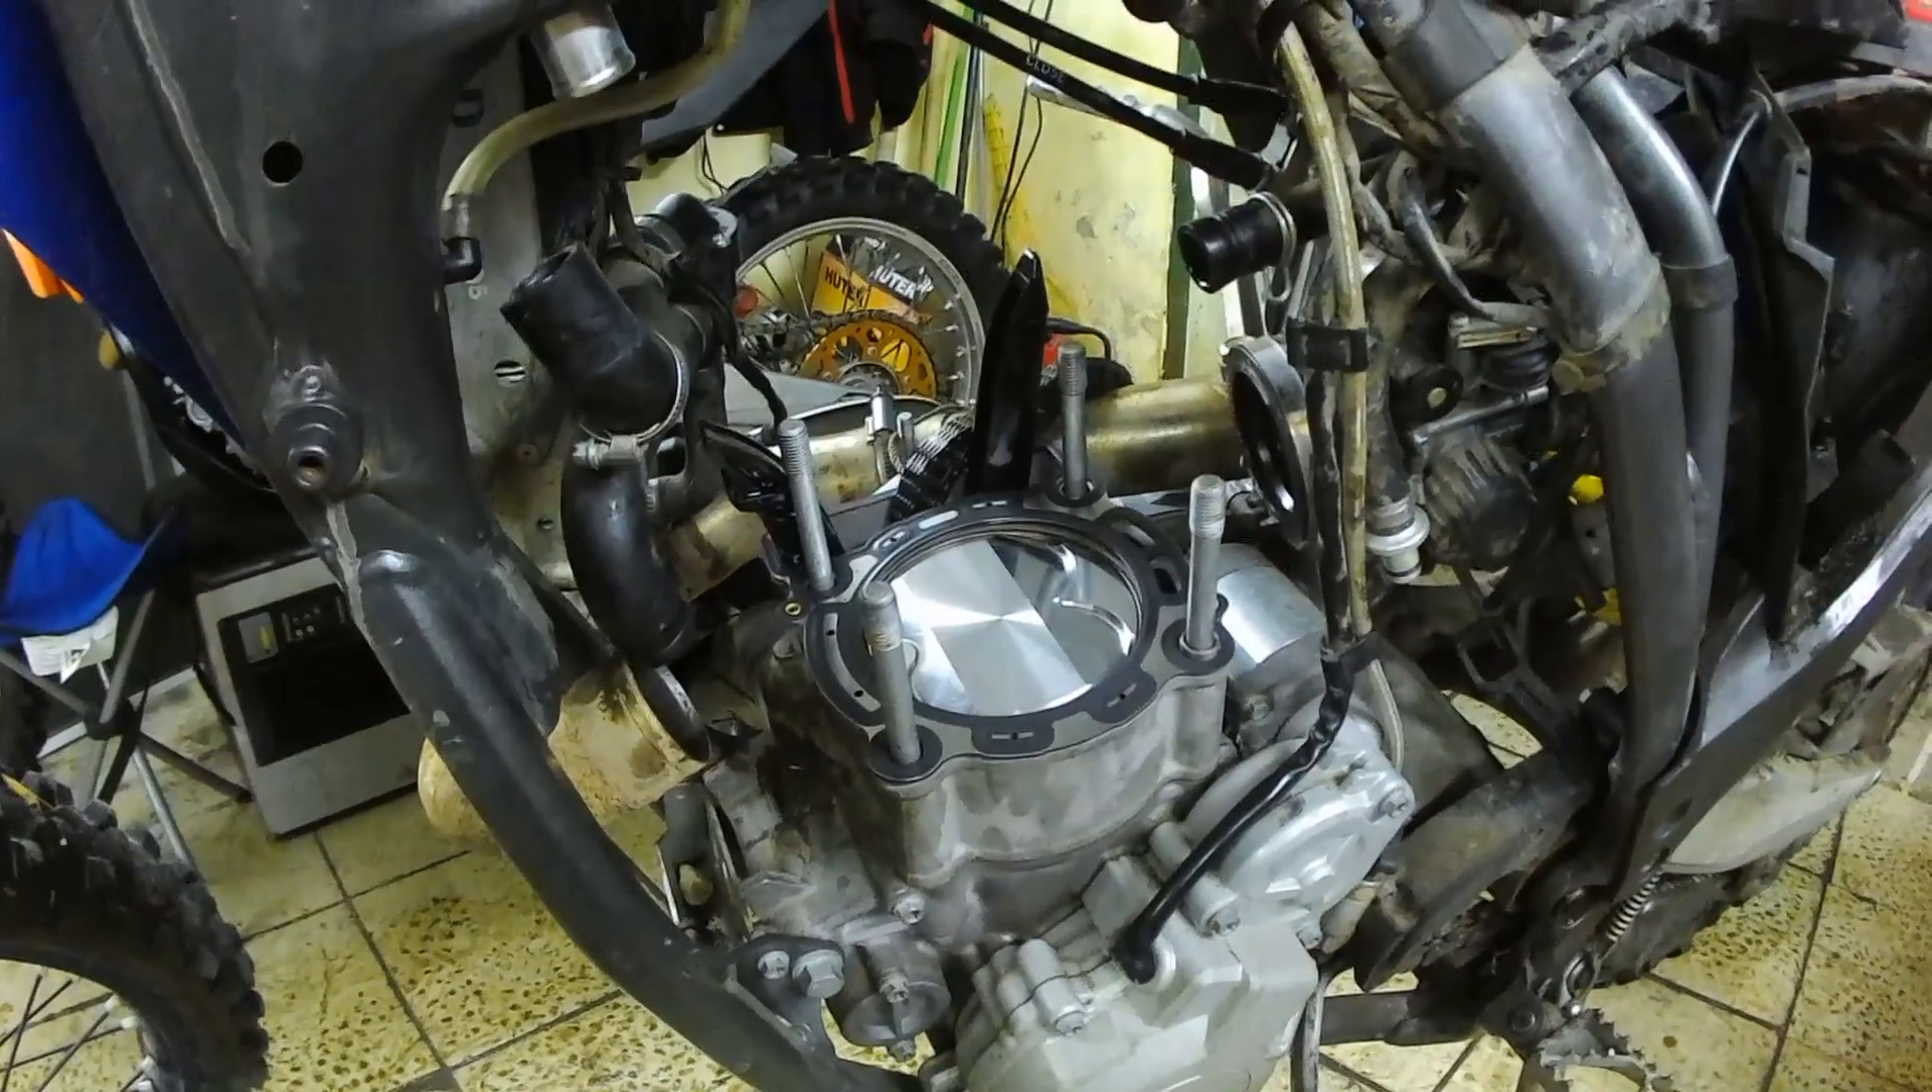Сейчас установил прокладку но предварительно все зачистил перед этим и теперь ставлю голову.